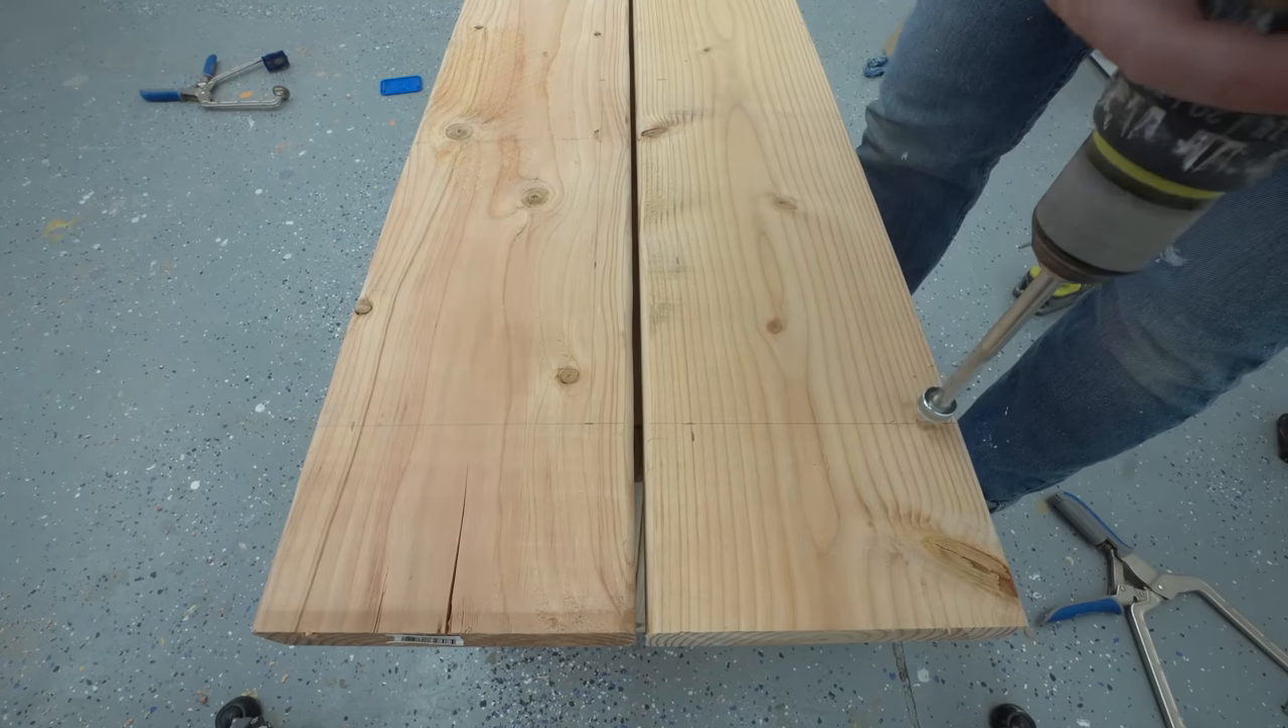I made sure to space these top boards out a little bit that way water wouldn't get trapped in between them.